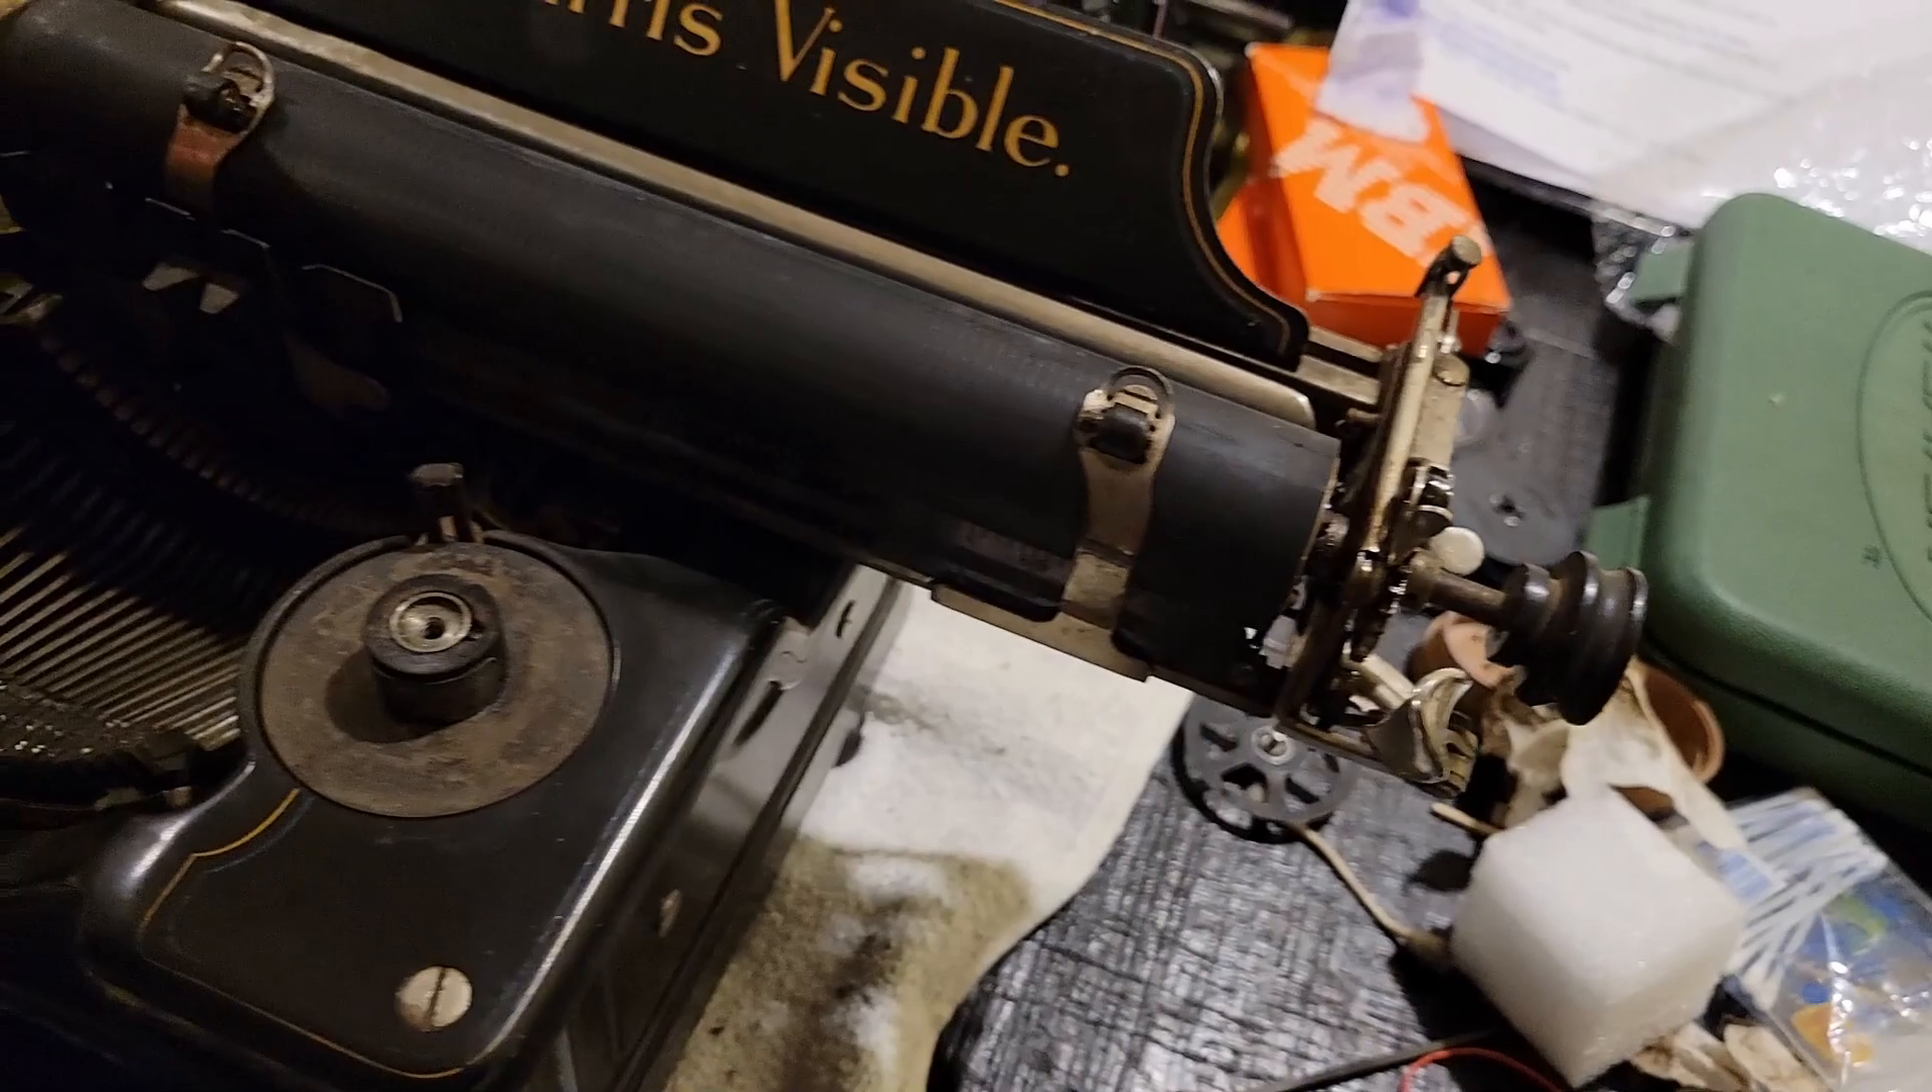Okay, so I have the carriage back on.